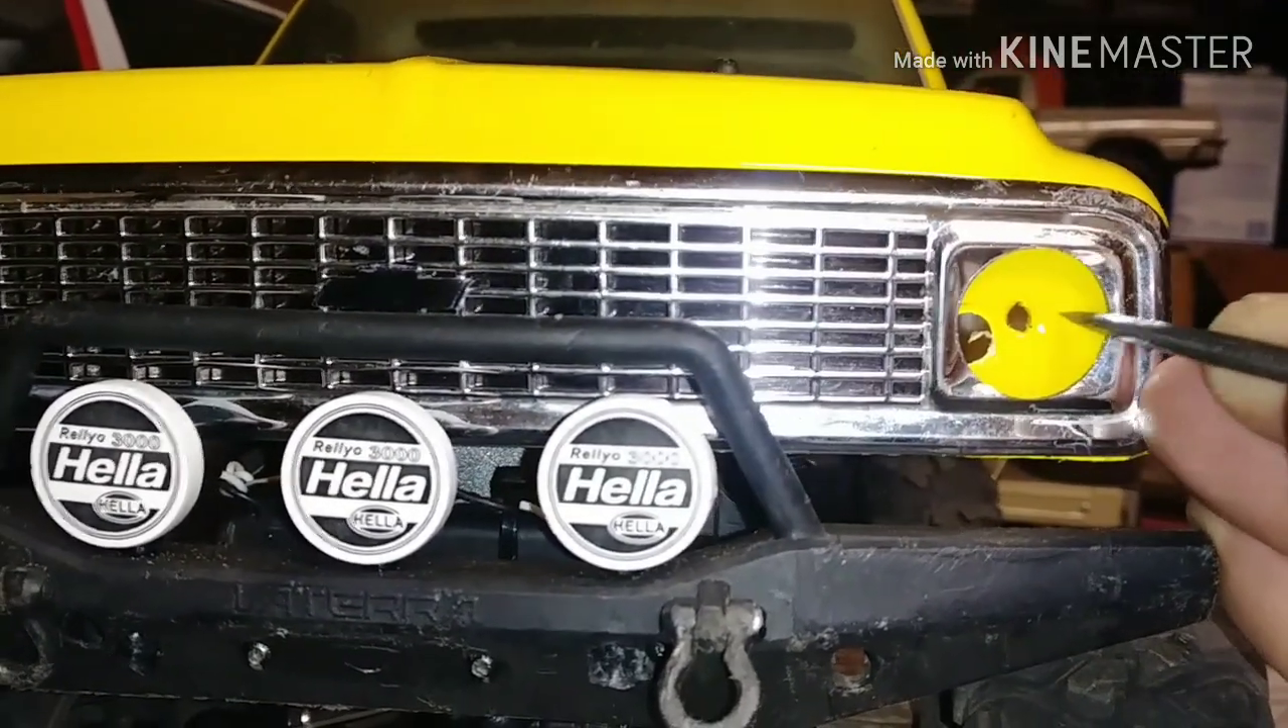We've got the grill back on the truck, everyone.